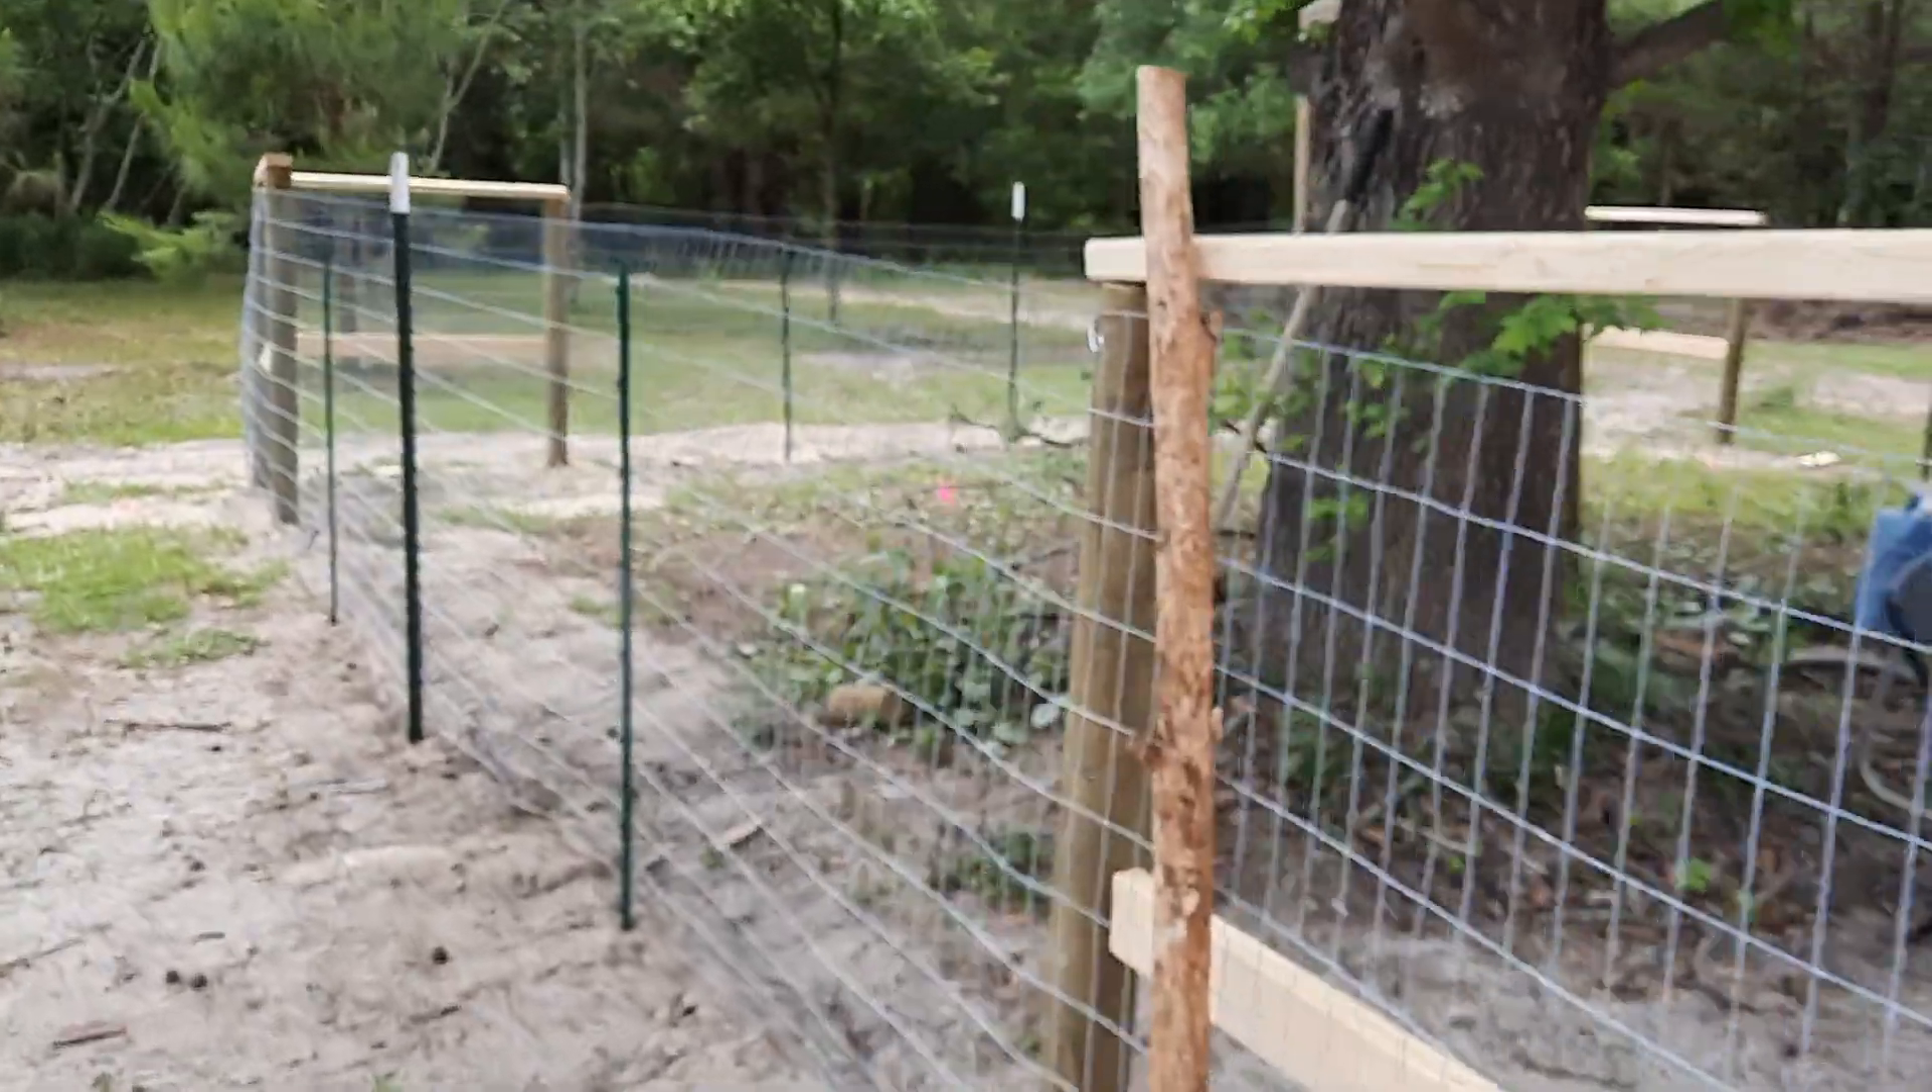We got all the T -posts sunk, we got the chicken wire stuck around.